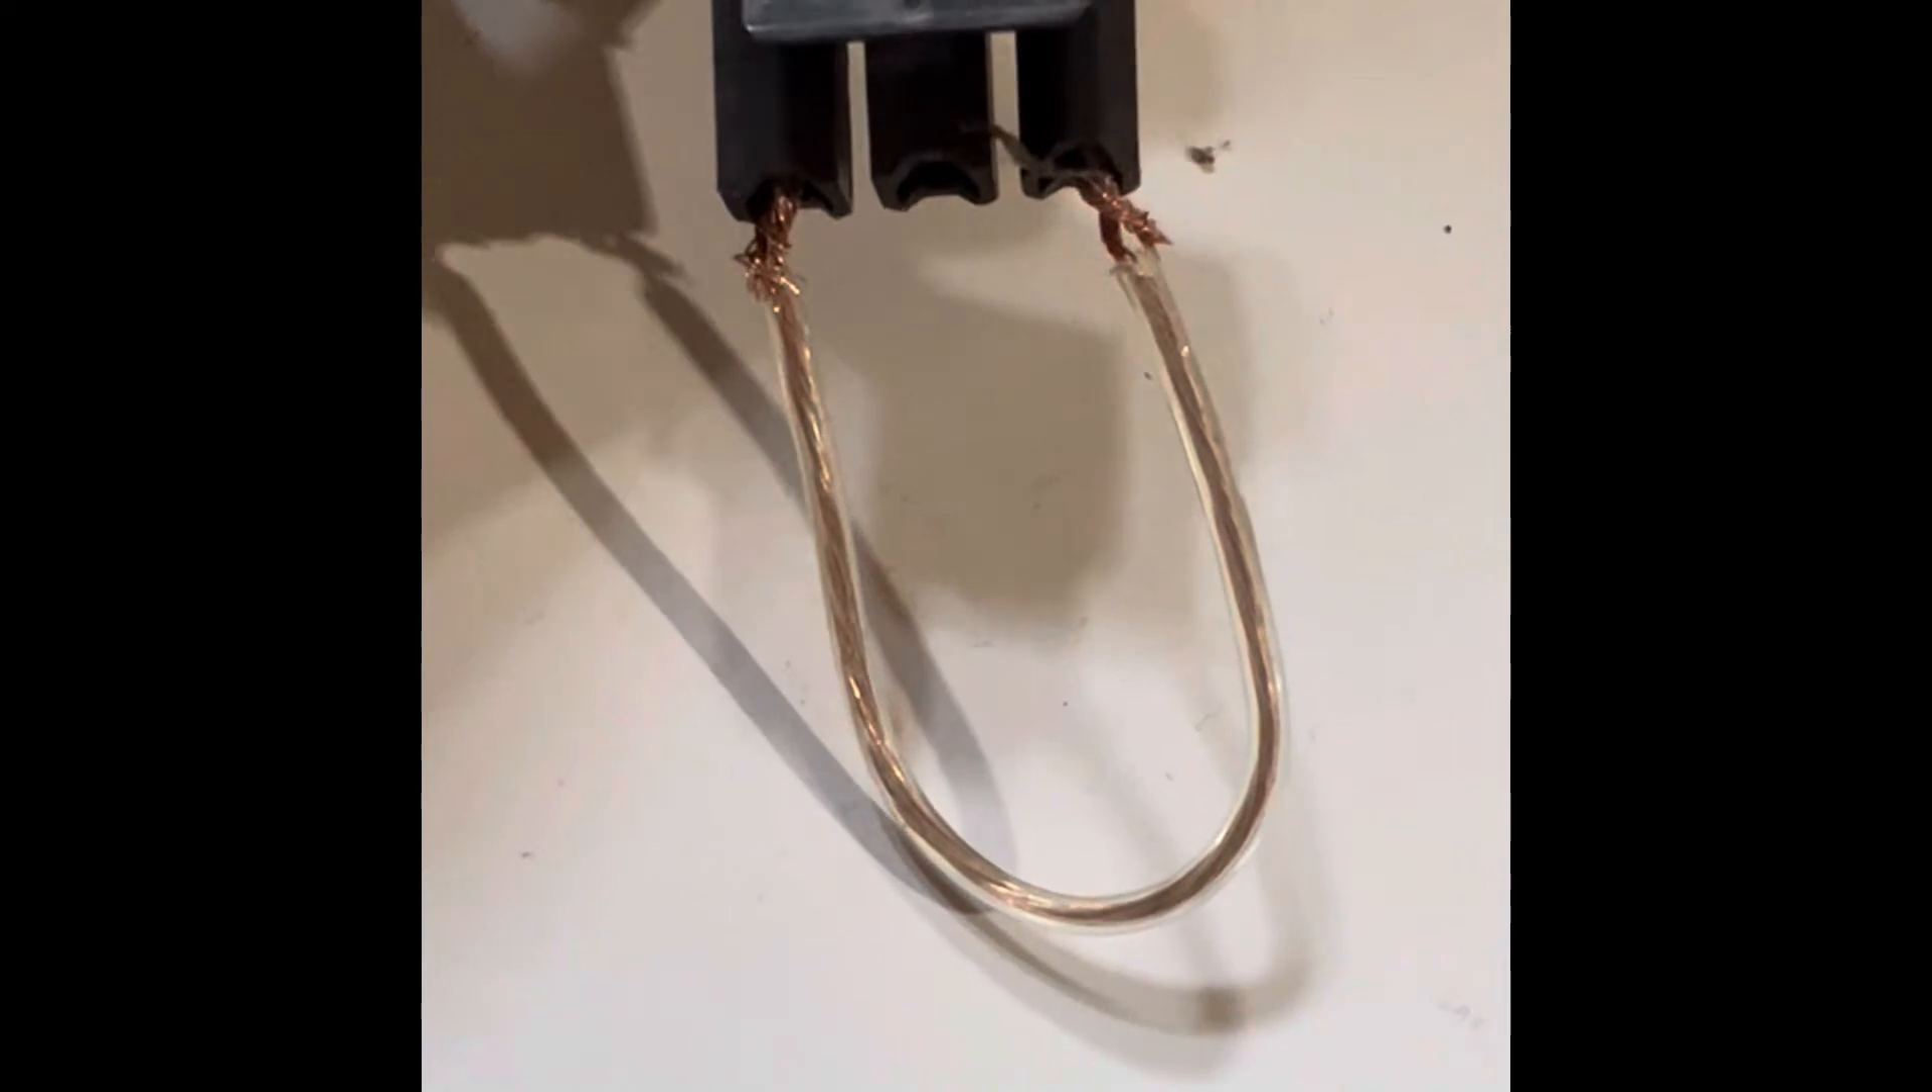So I installed my fancy highly engineered bypass.